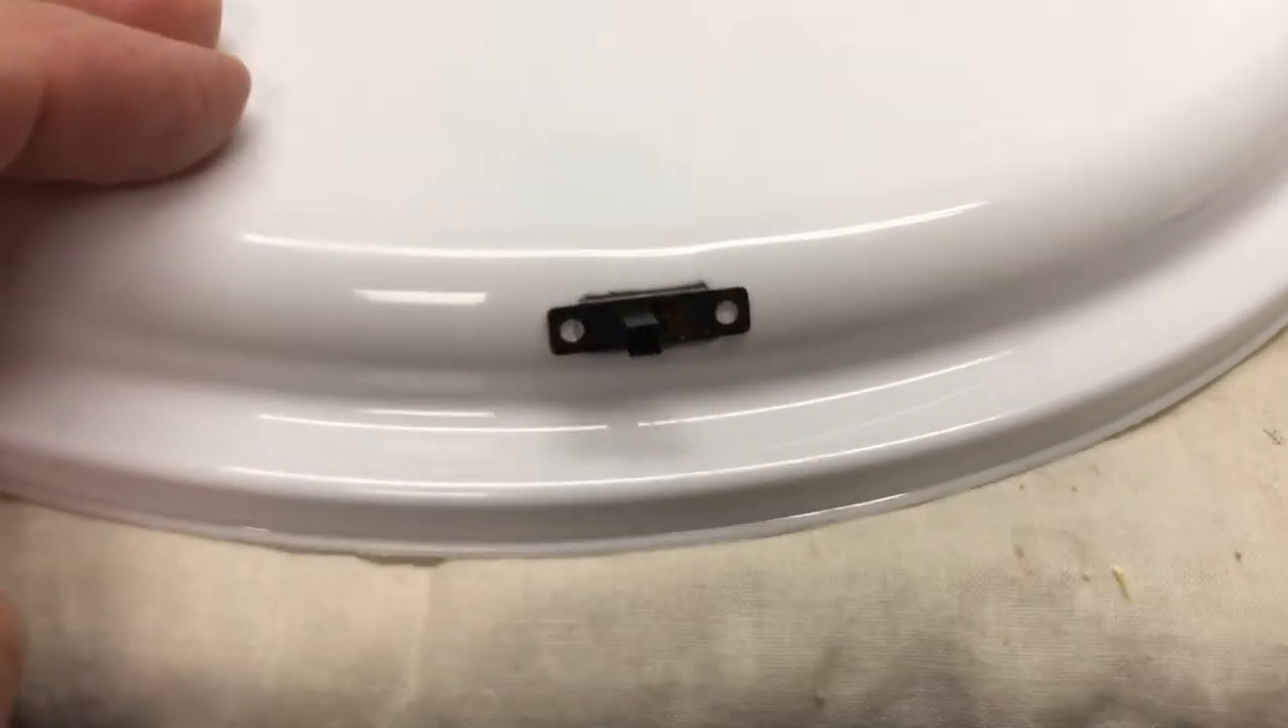All right, so I got the switch in. Here's what it looks like from the outside.